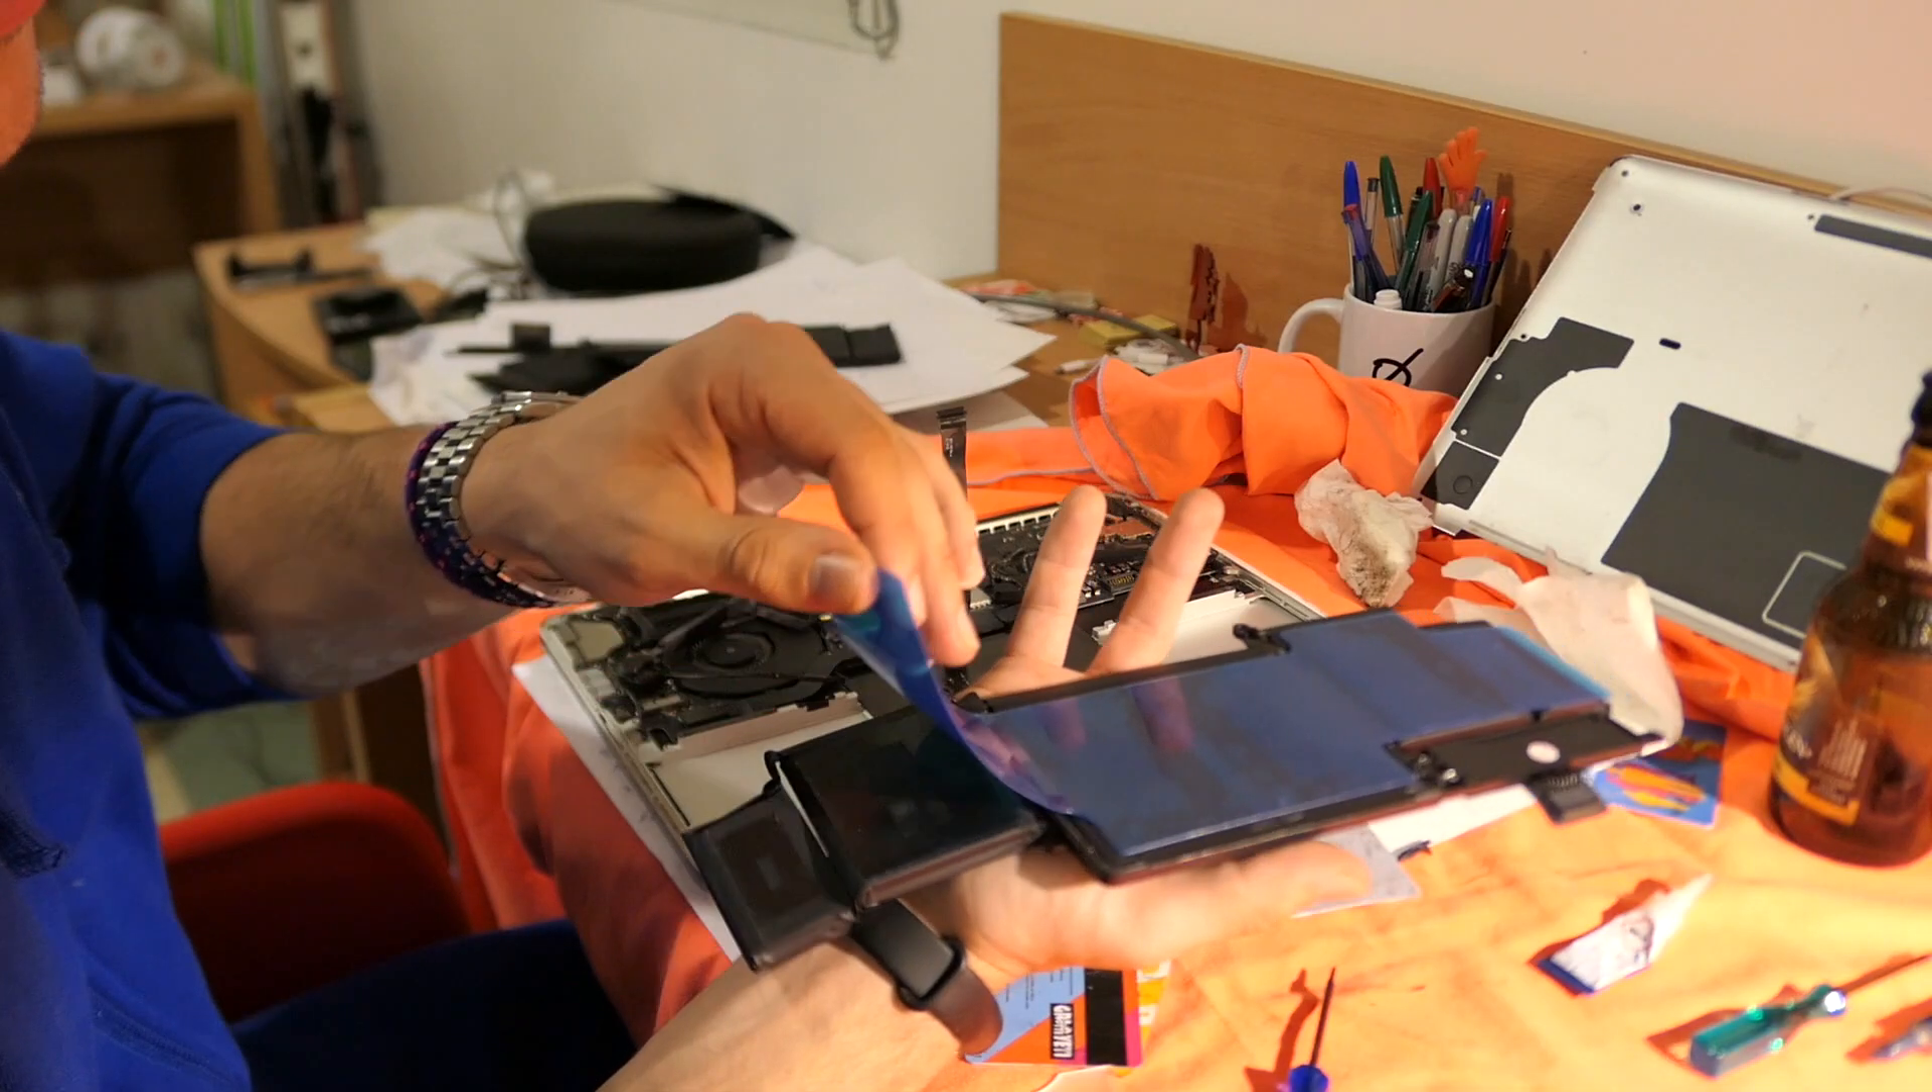Pues nada, aquí está la batería y ya solo hay que meterla en su sitio.